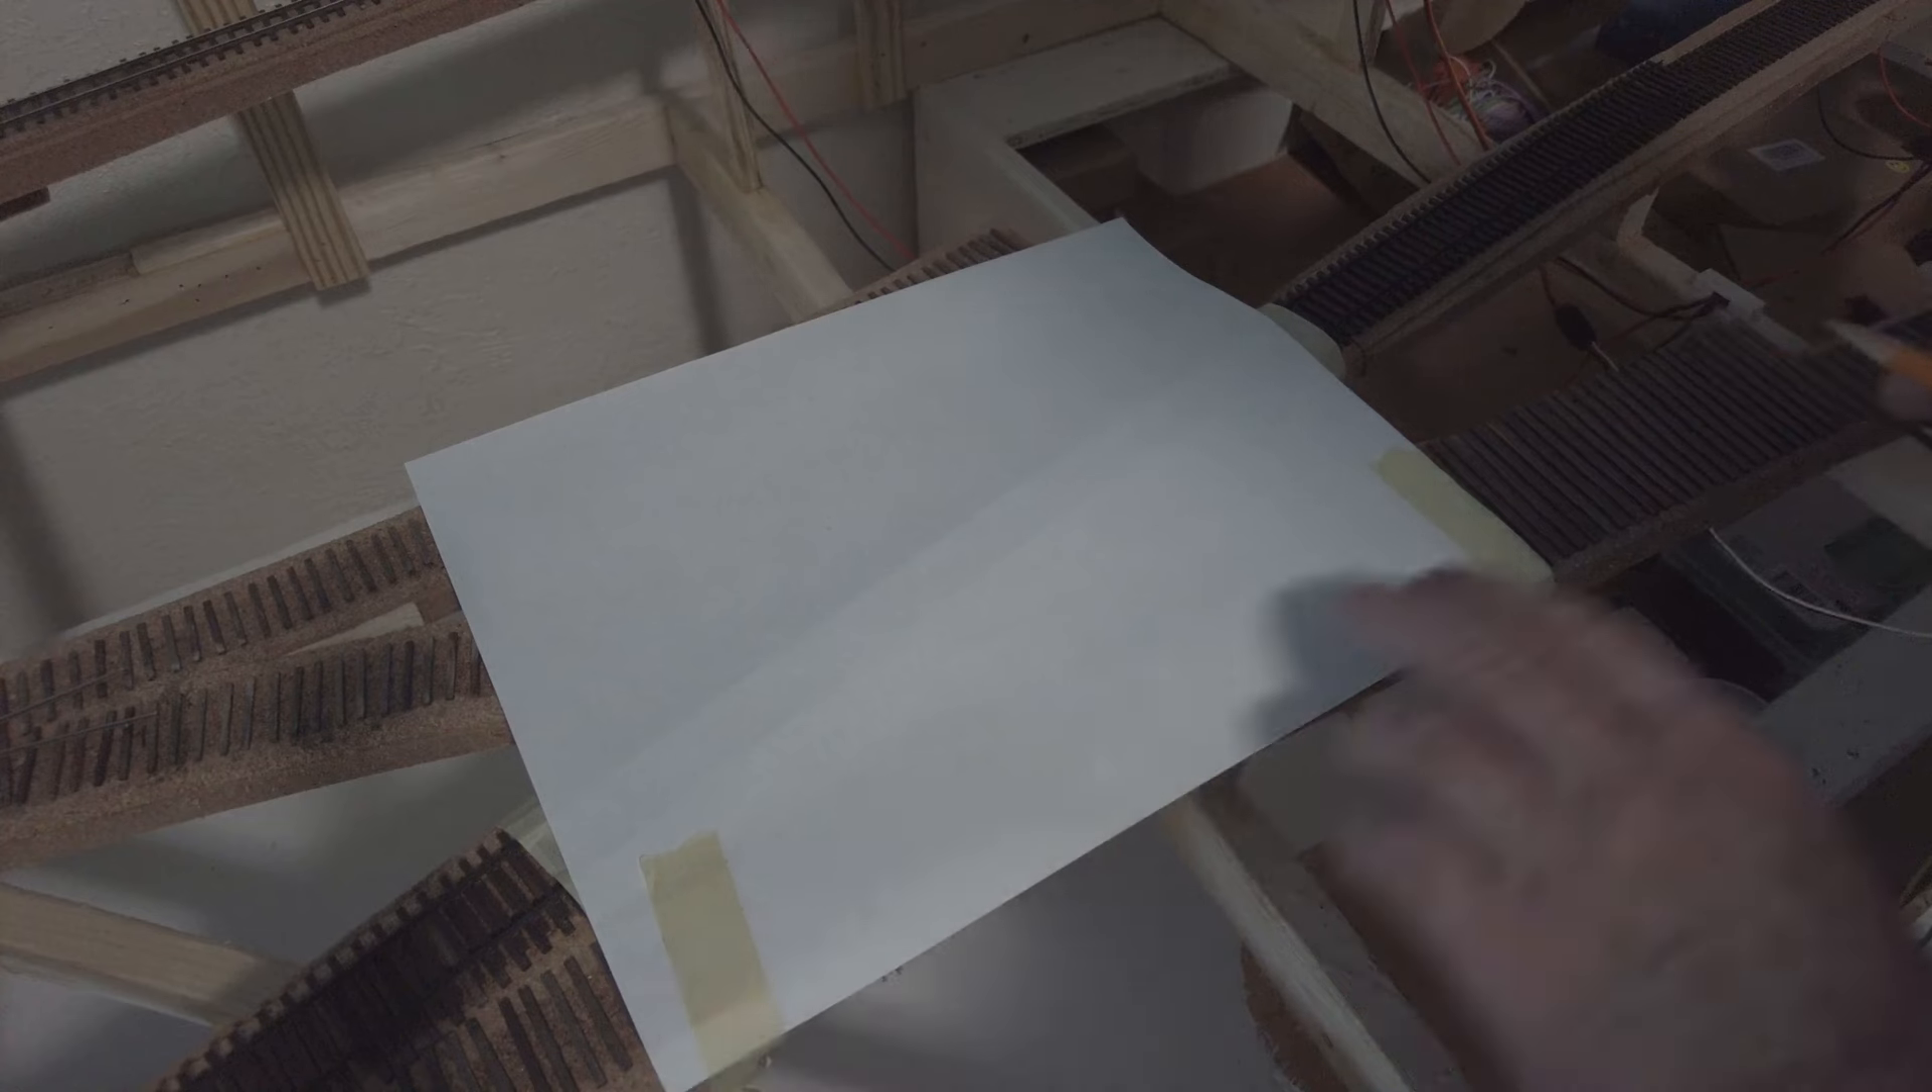I've taped down this piece of paper on both ends so that I can fold it down.